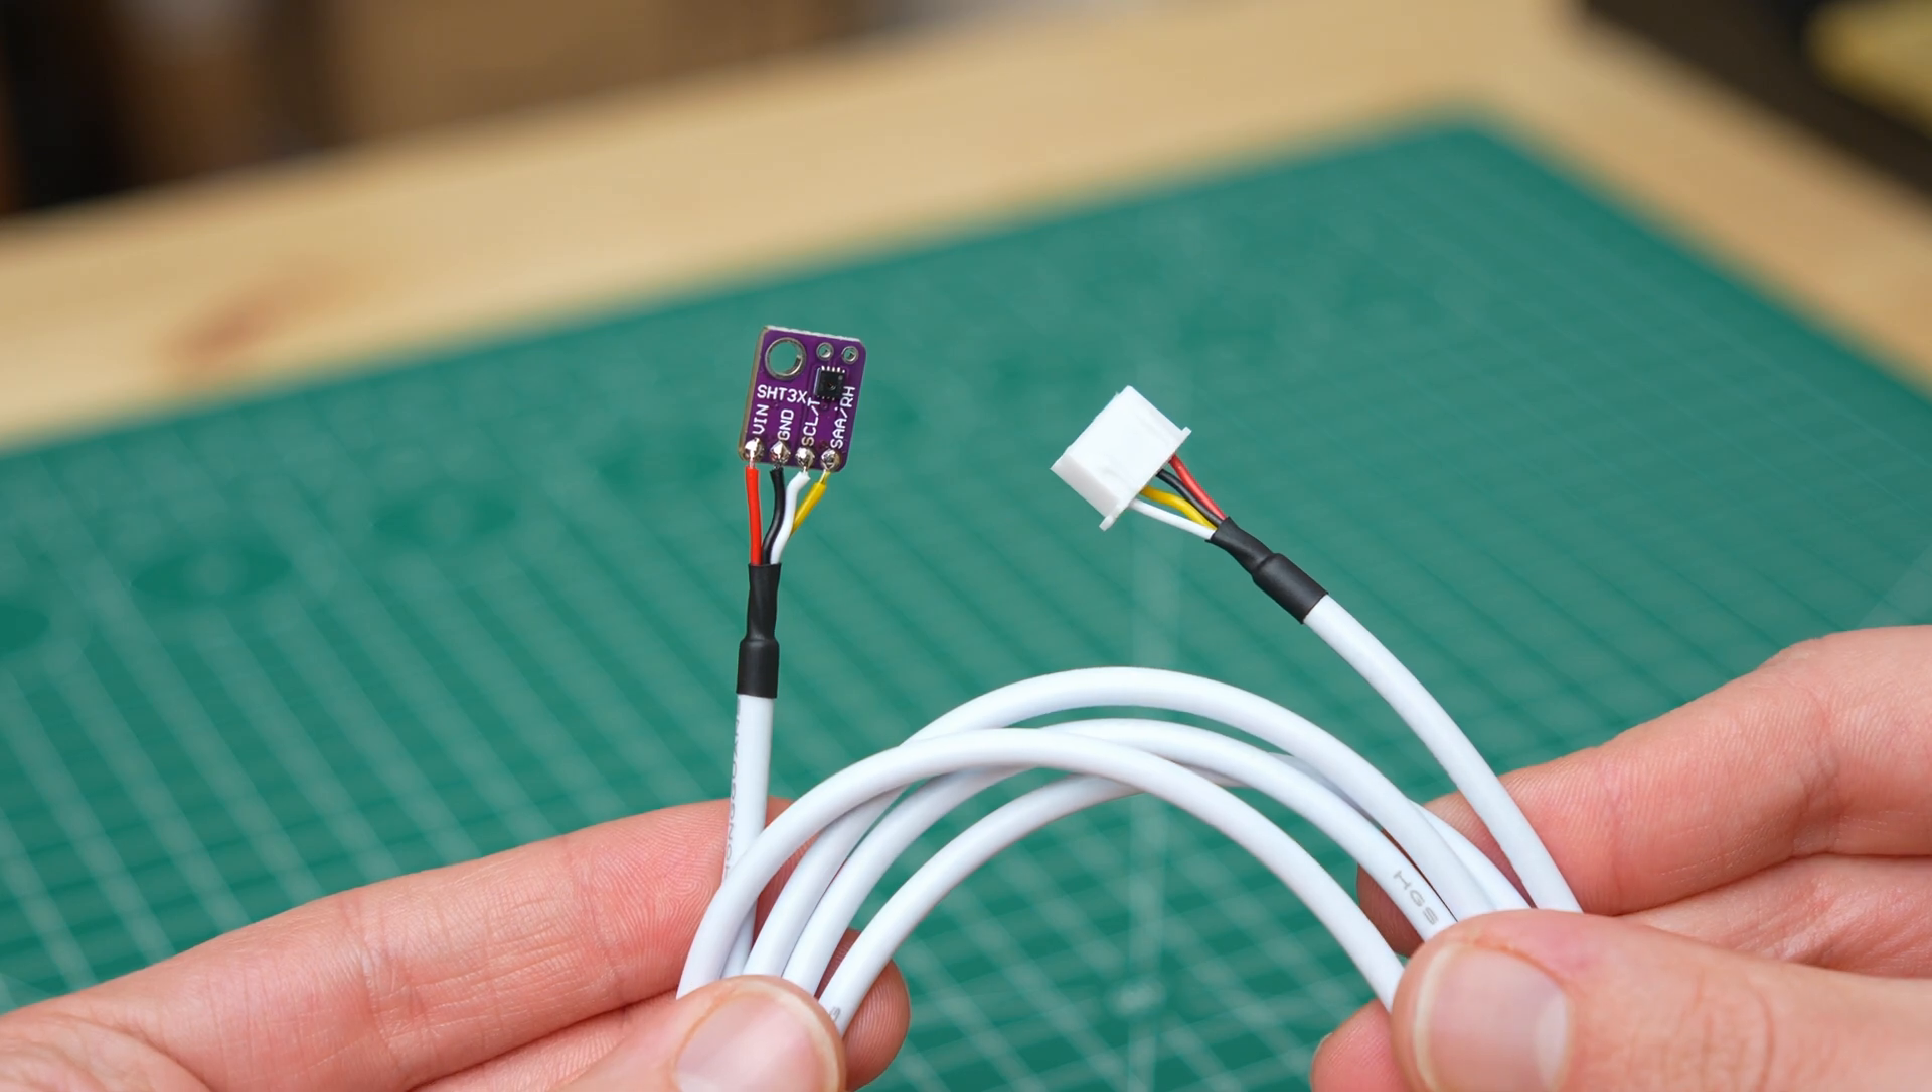Also for this sensor I cut a piece of 4 pin cable, which I soldered to positive, negative, SCL and SDA of this sensor.